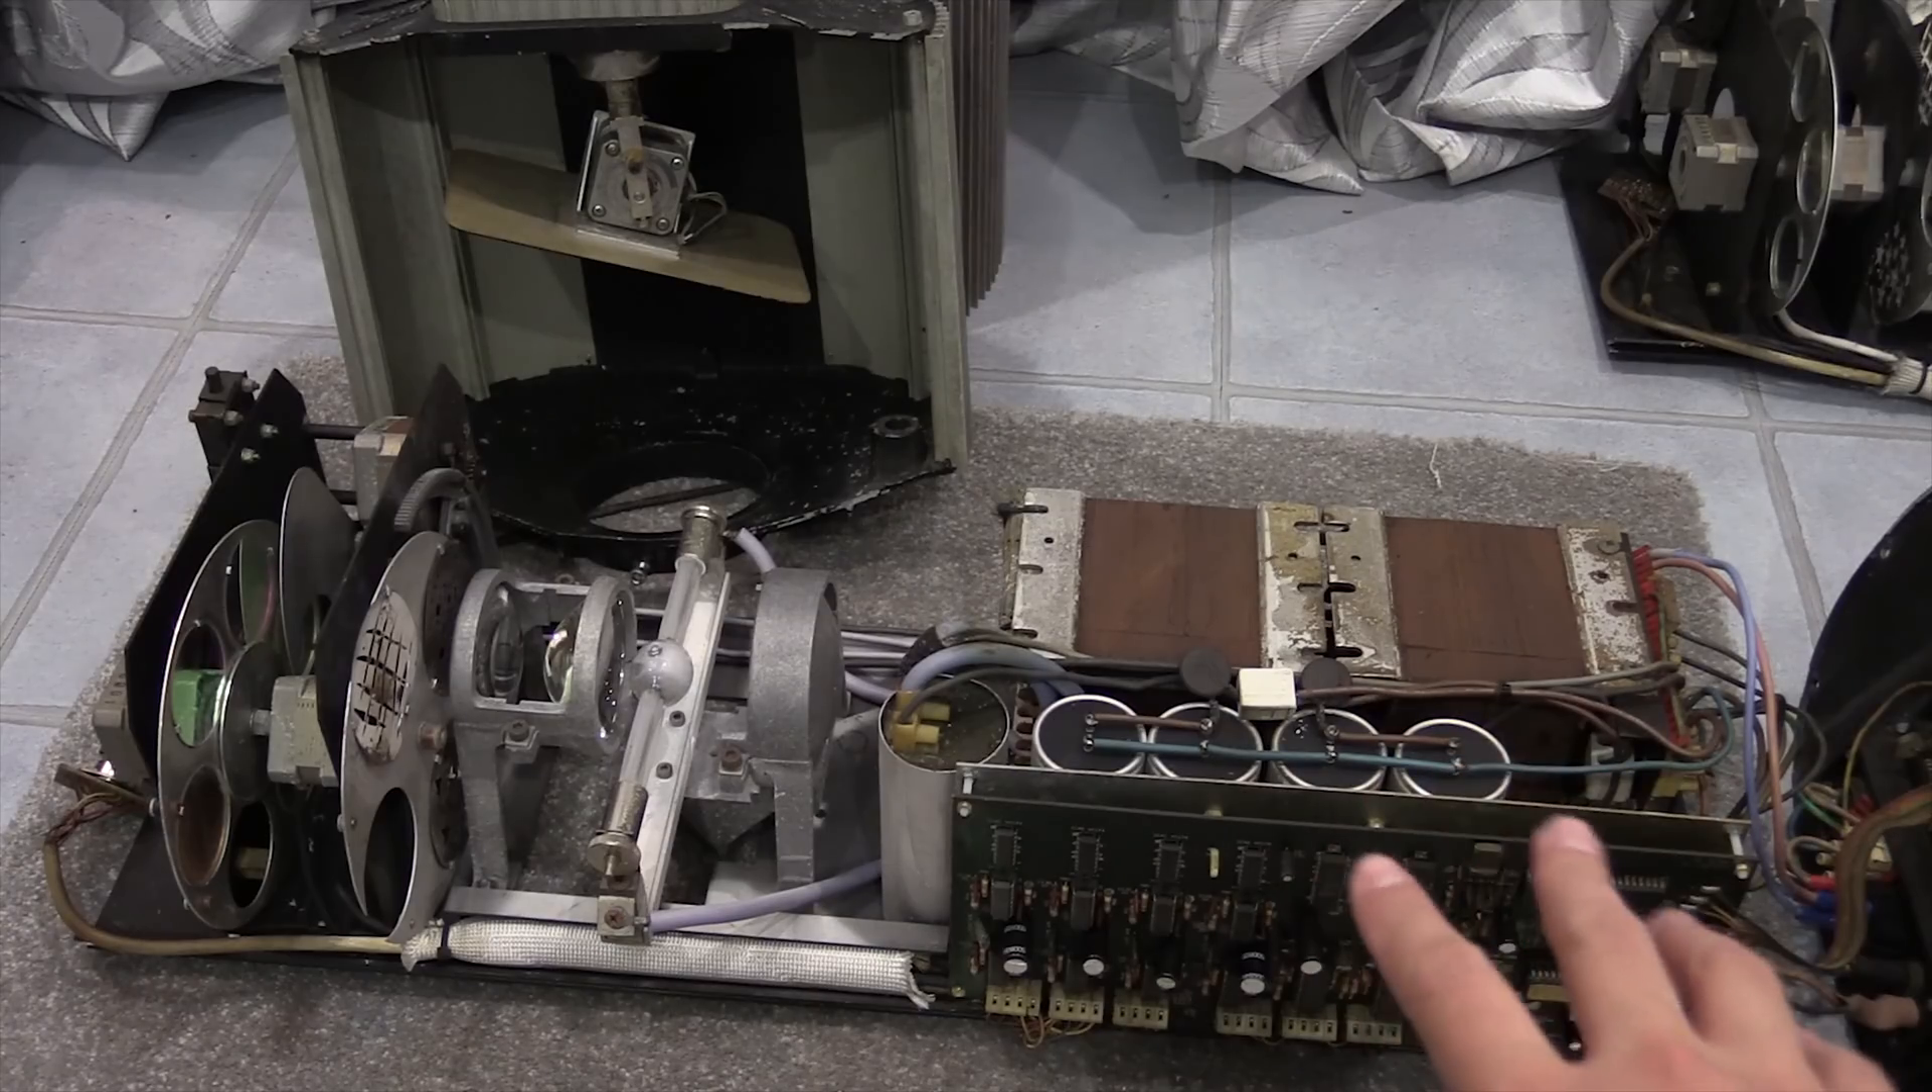Right so I've taken the light unit out of the case so that we can see what's going on.